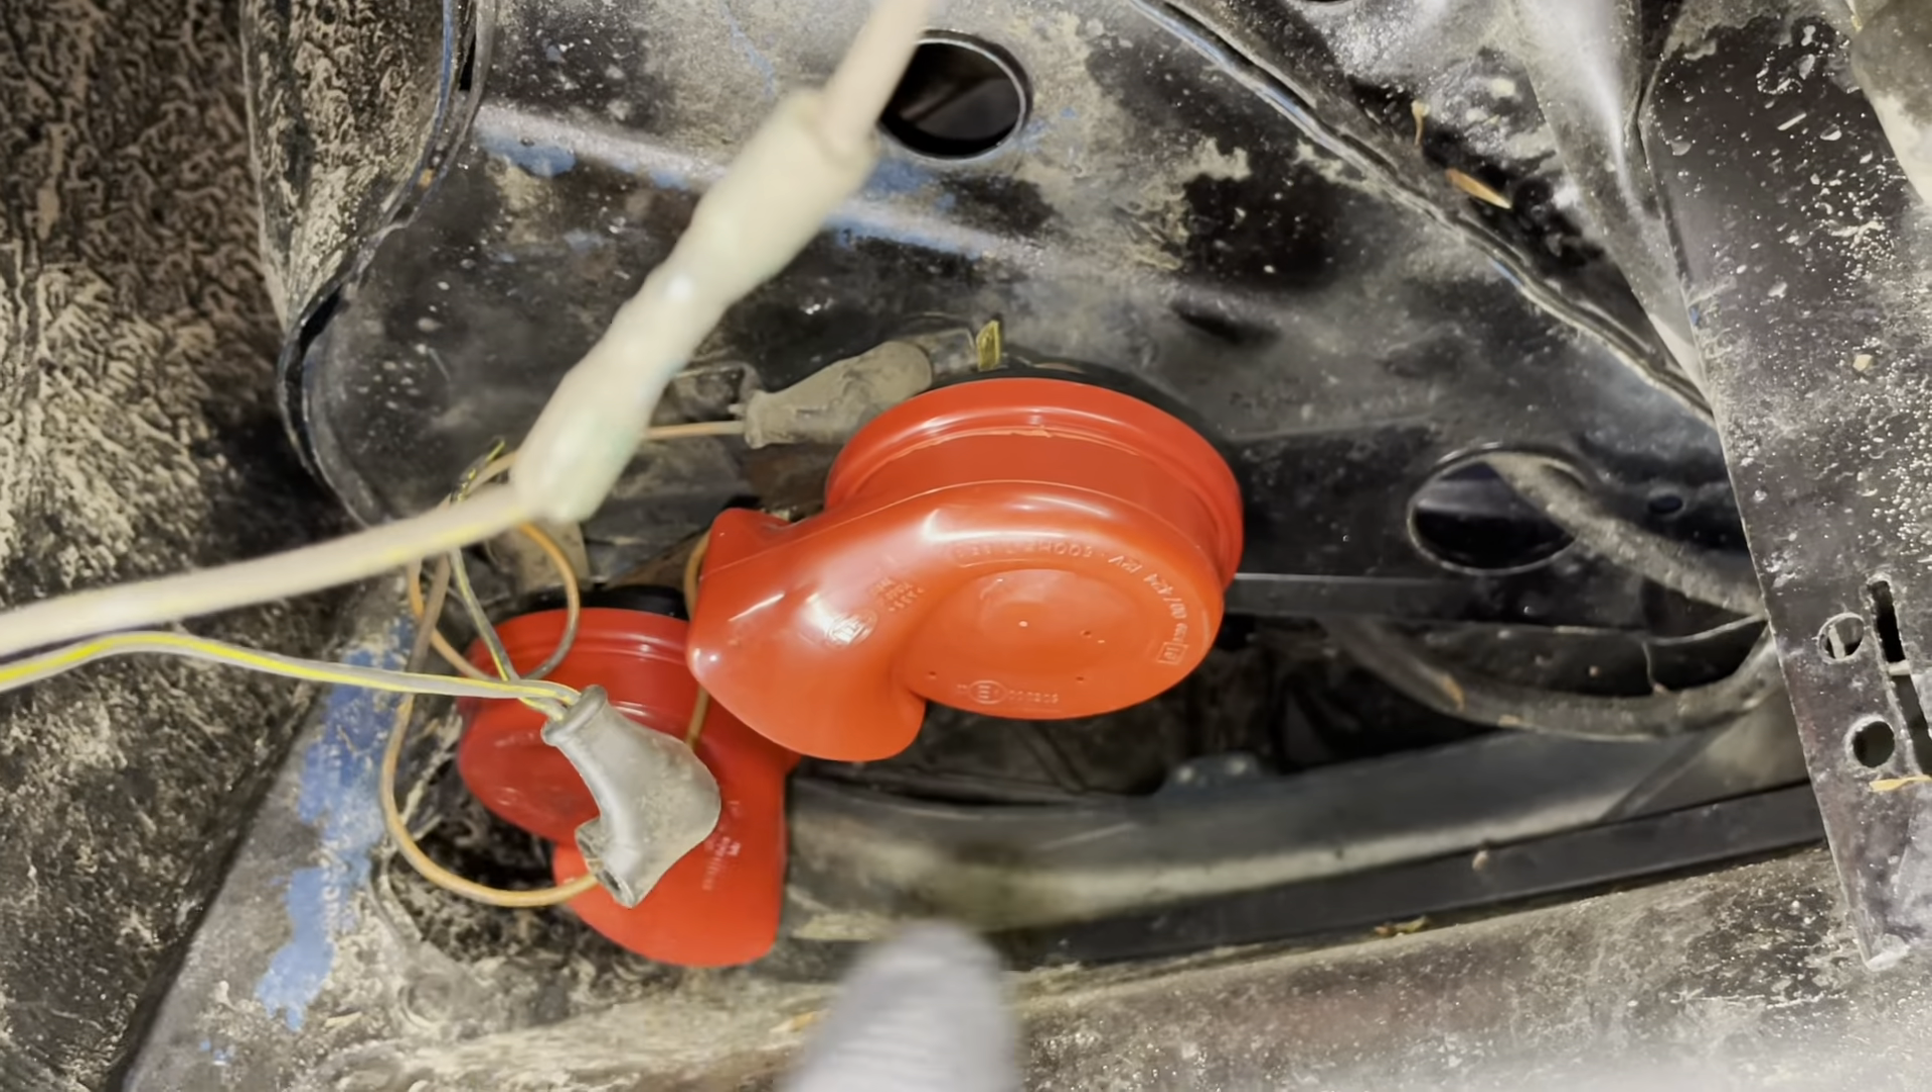So as you can see, the two new horns are installed.